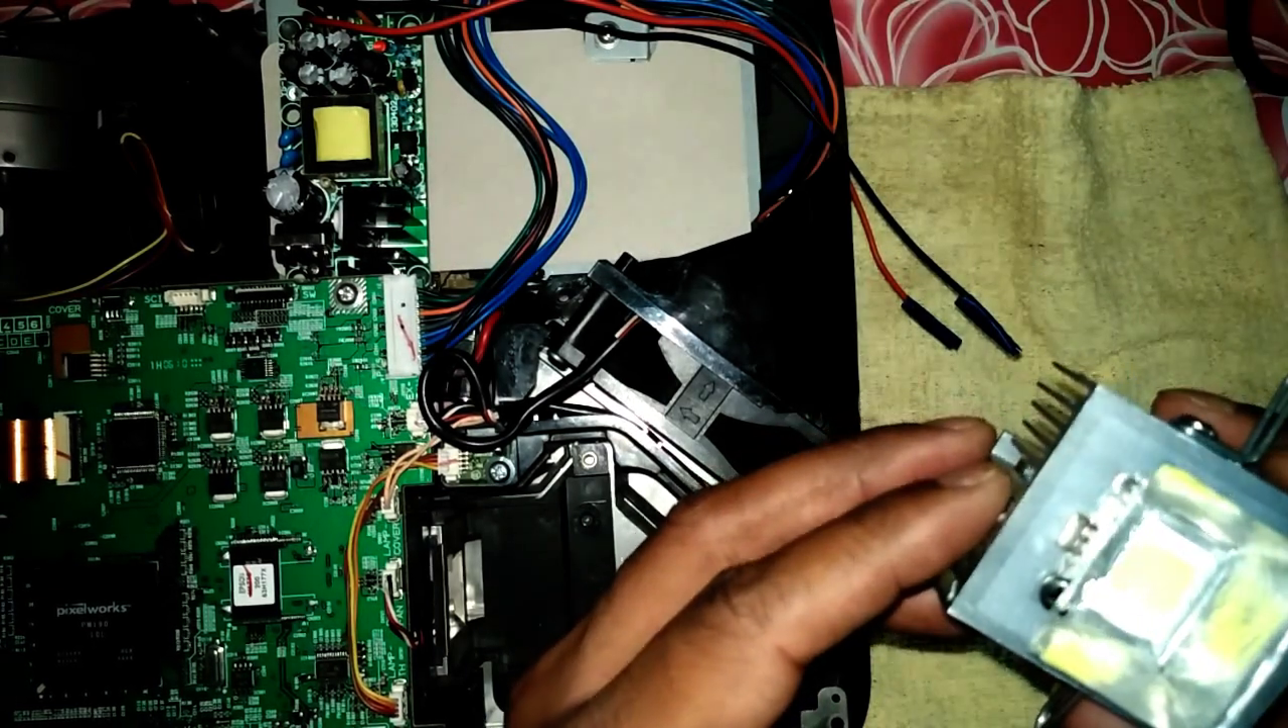Here you can see that I installed reflector on the LED which is I made with the aluminum foil.